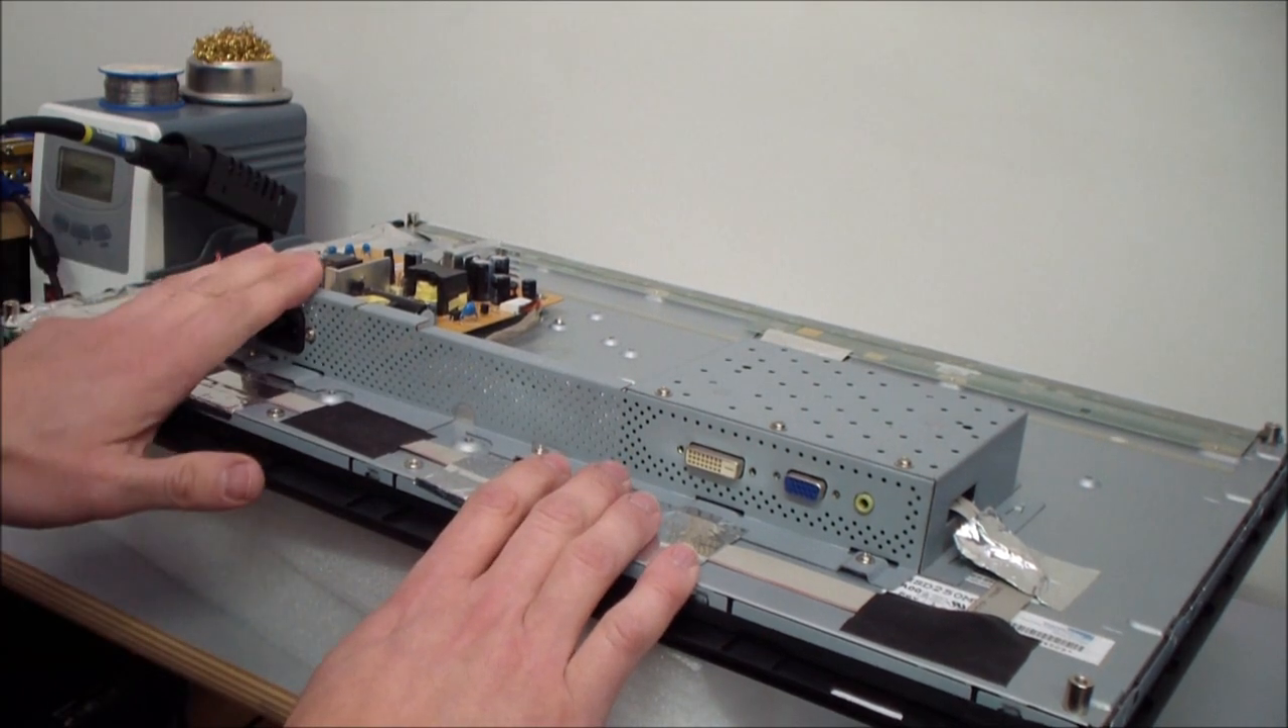So I already remove the screws and take away the back case and here we have the electronics.